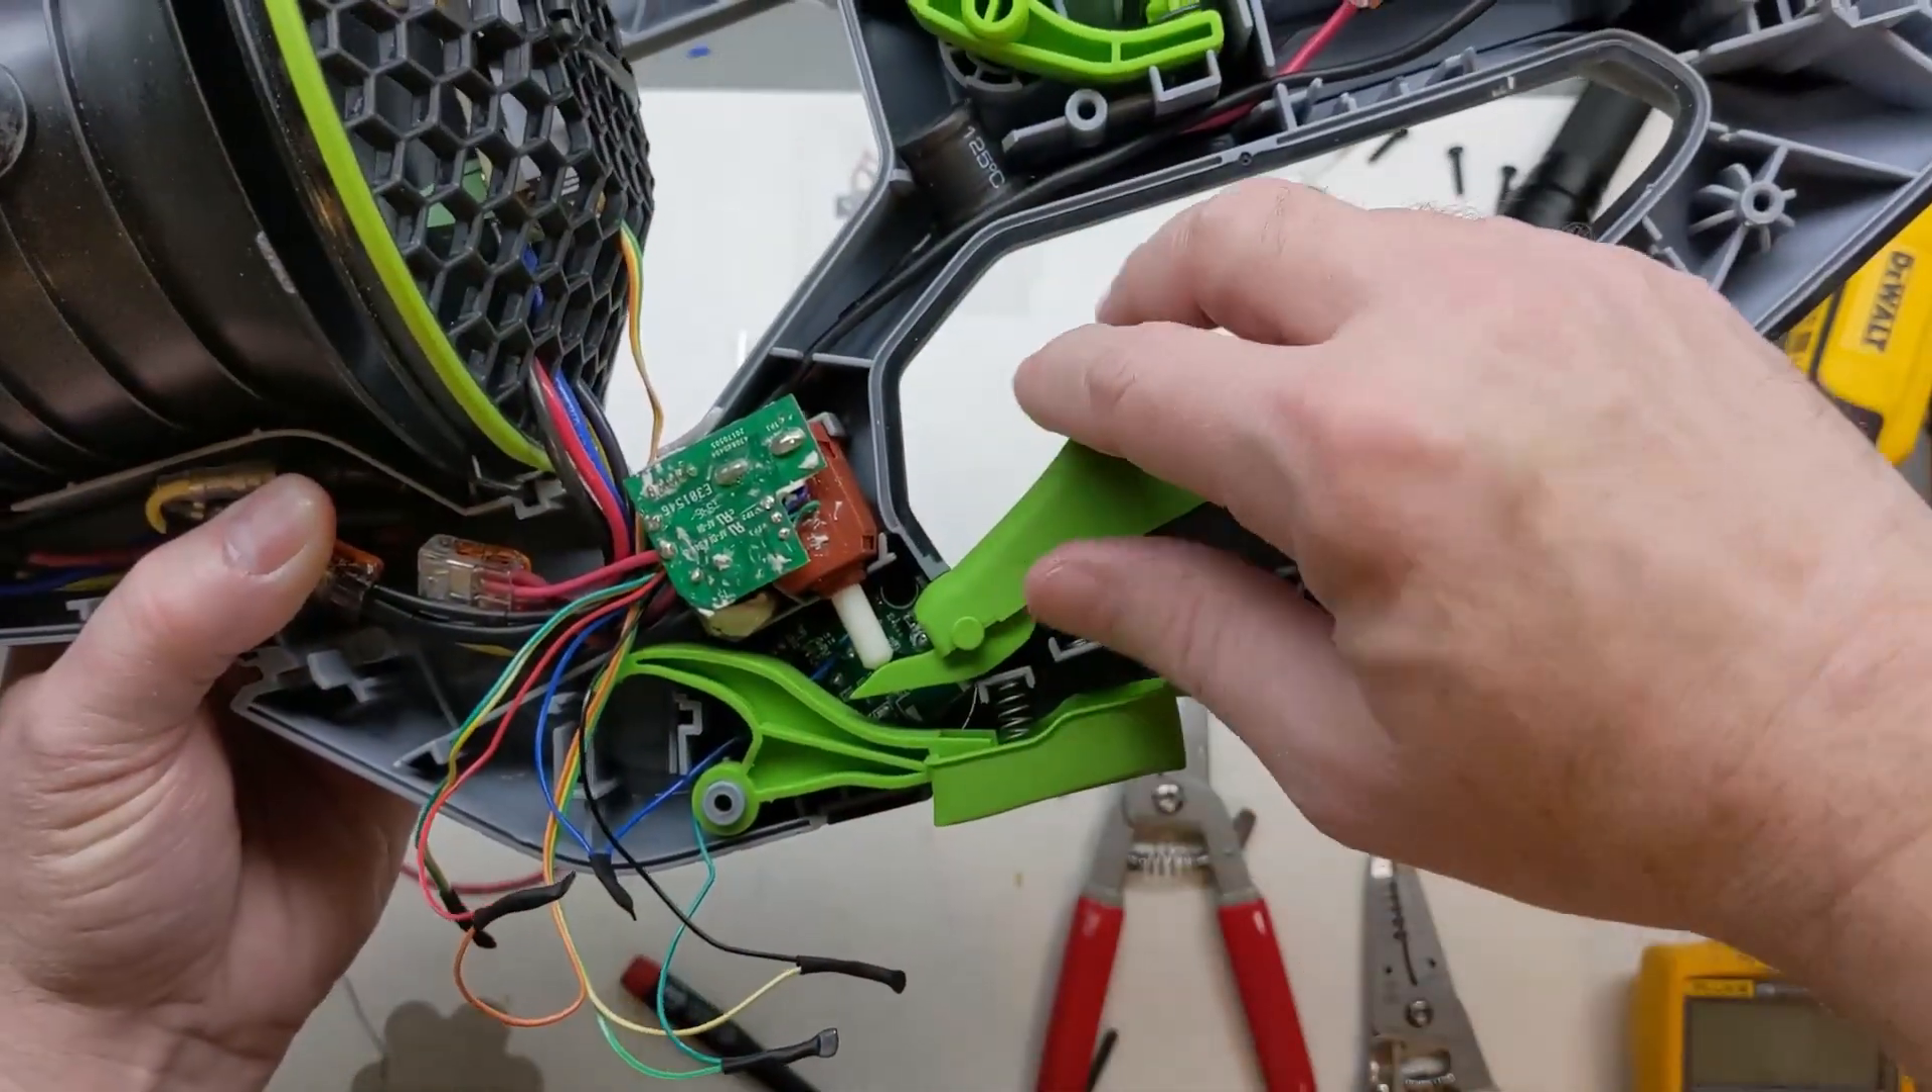Just got all my triggers and stuff back on here for a quick uh test fit.